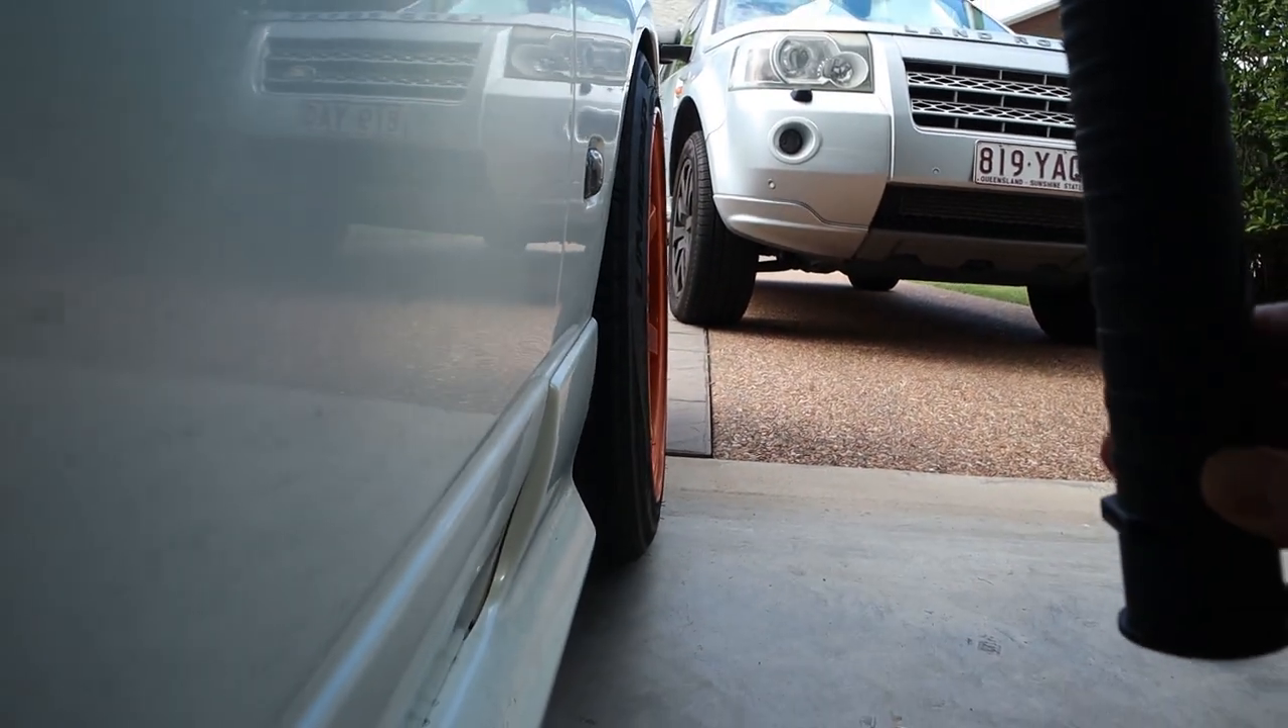We can definitely tuck it in at the top but as you can see there's uh there's a lot of wheel and tire sticking out down the bottom.